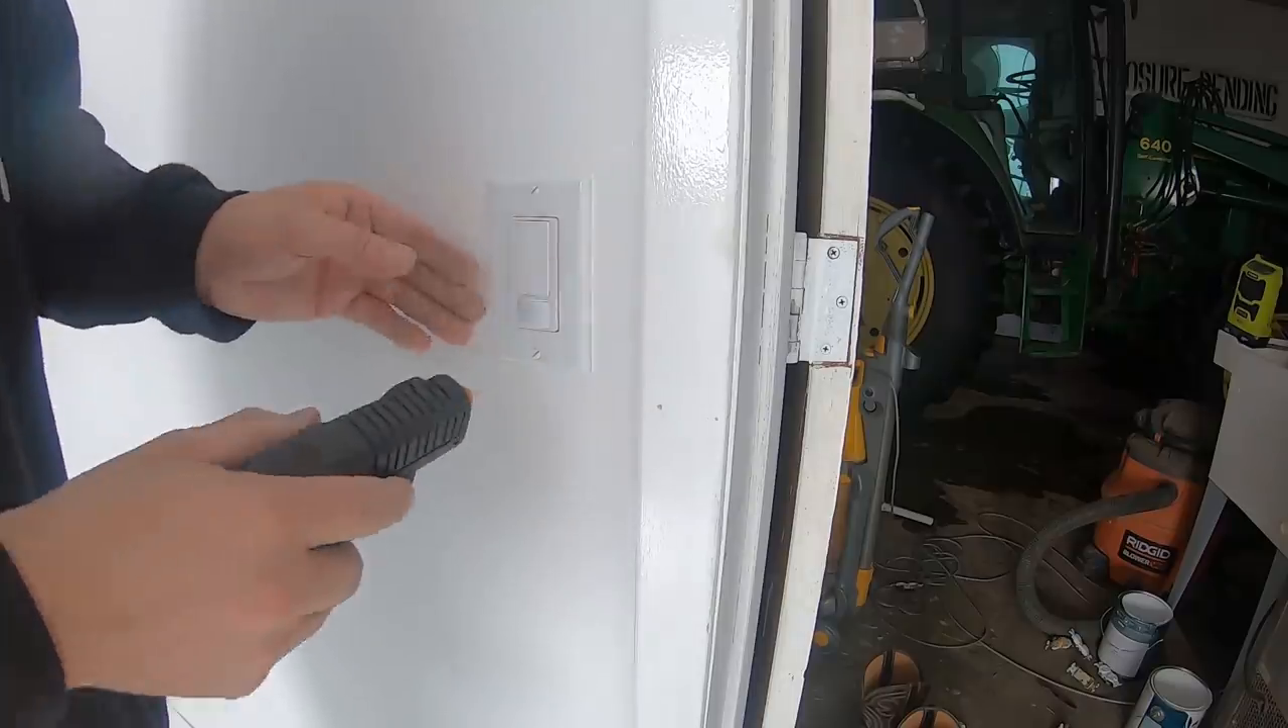Now the switch is back in place, the cover is back on, and we can start completing a grow room.